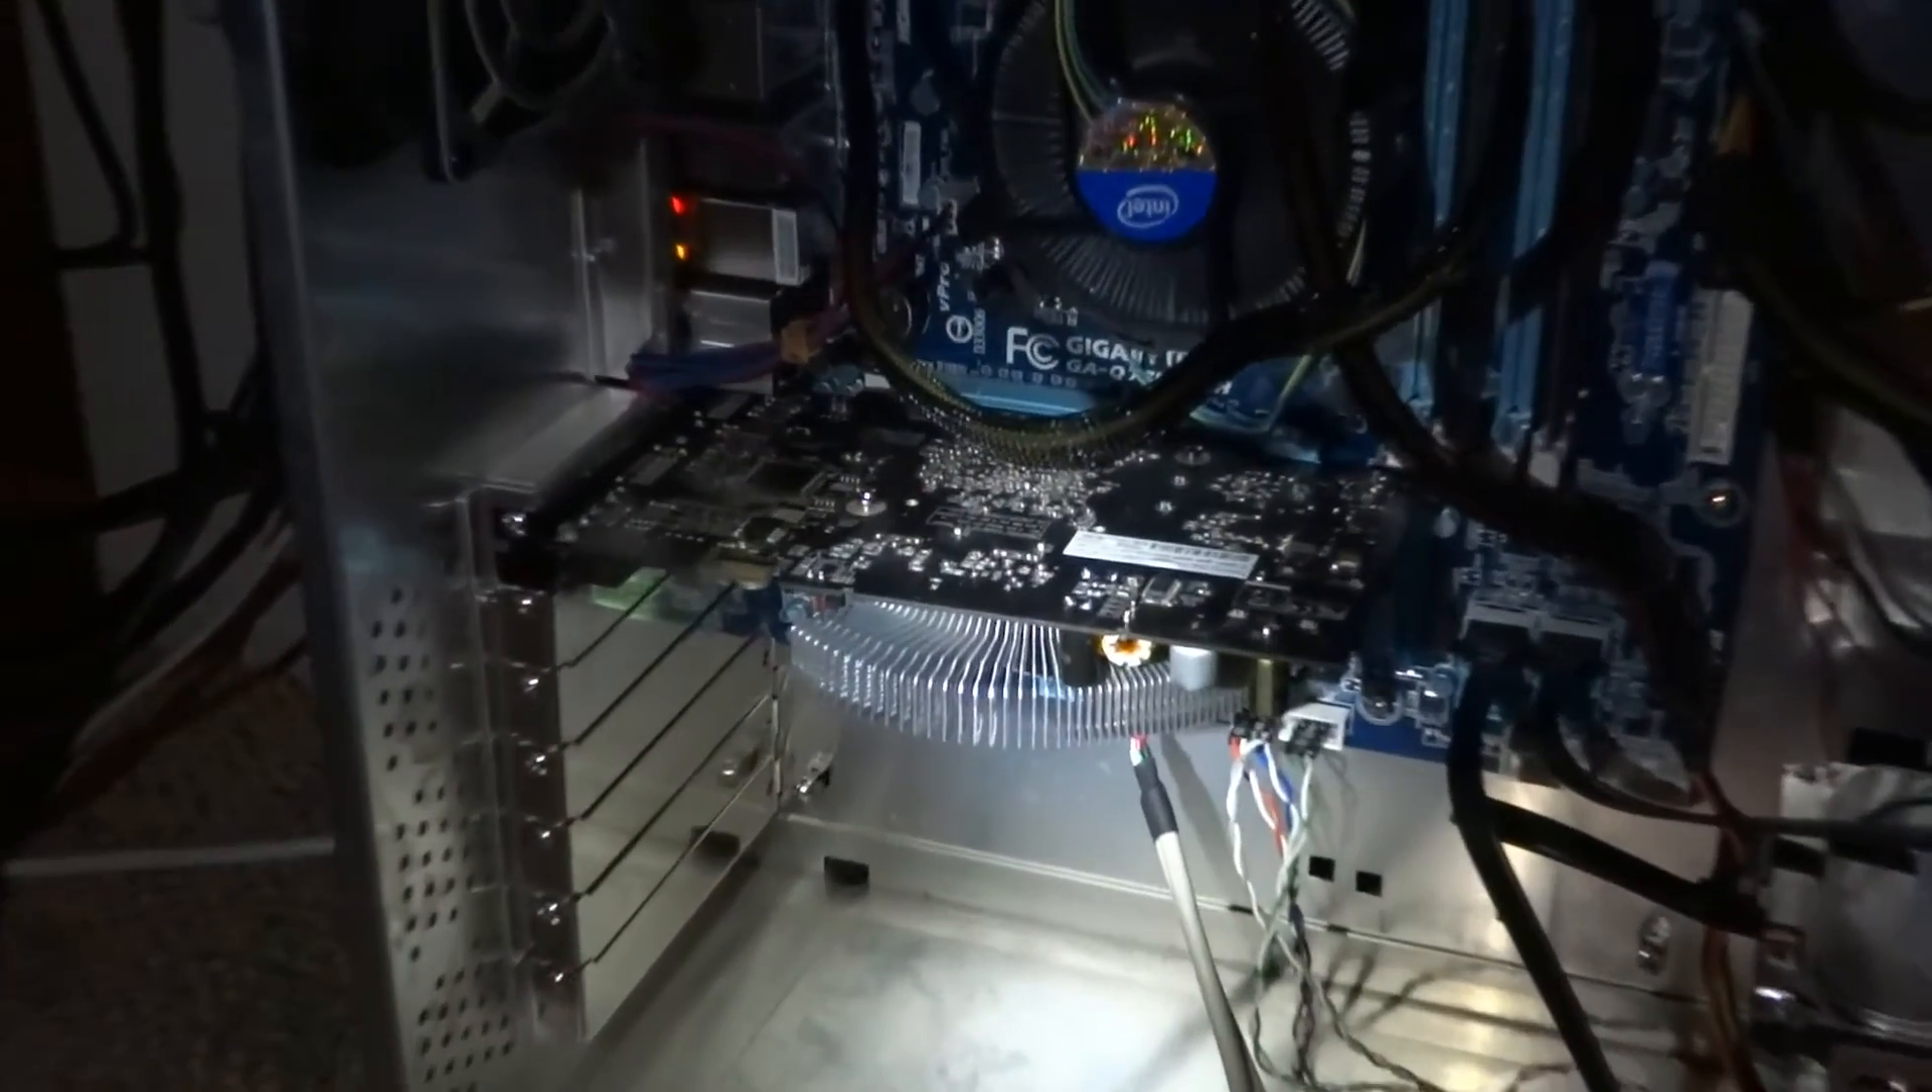Well, it might be kind of hard to see because of the low light, but here's the video card installed afterward.